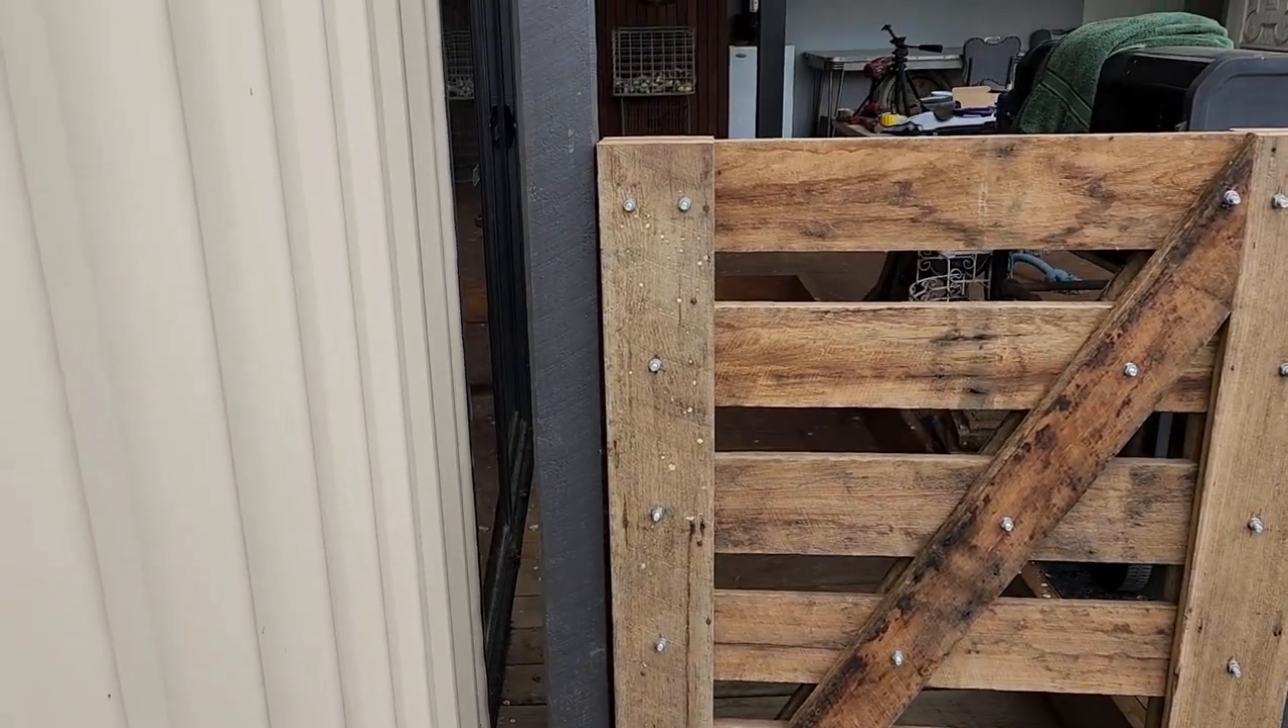Look a little bit of a gap between that pole and the shed.